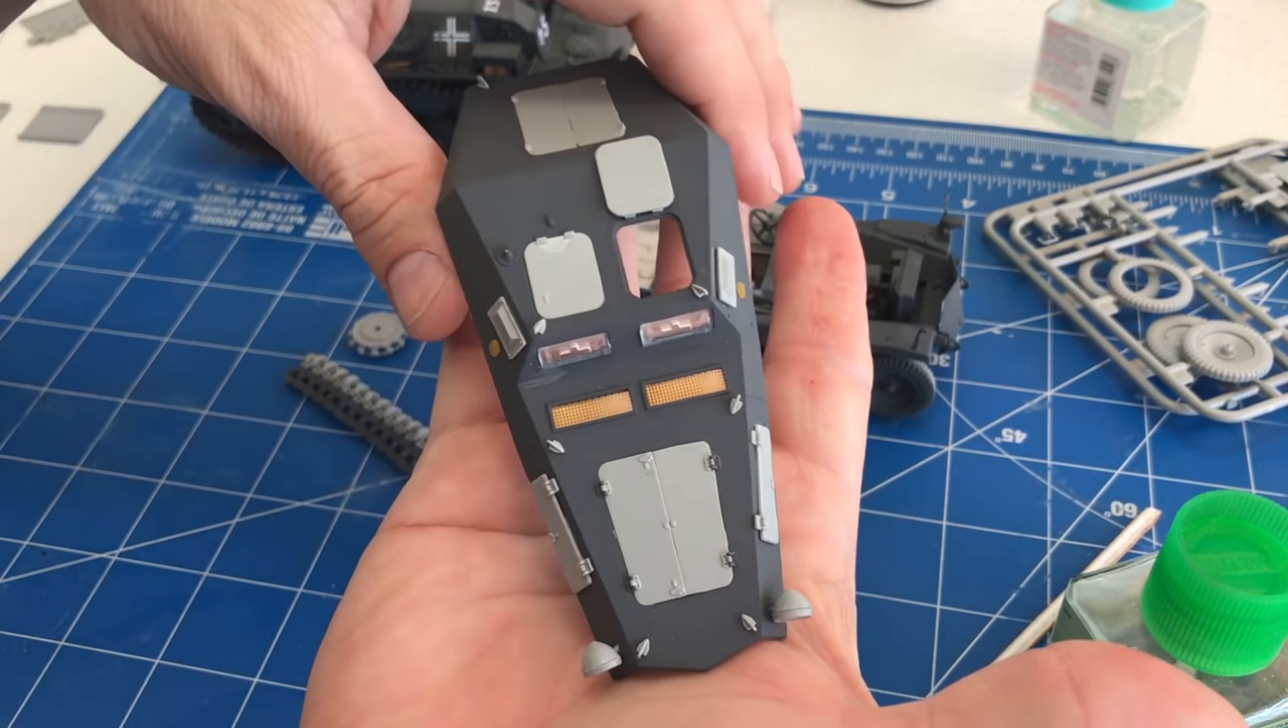And then as it goes for the top section of the hull, we've put the photo etch in for the grills which are all included.